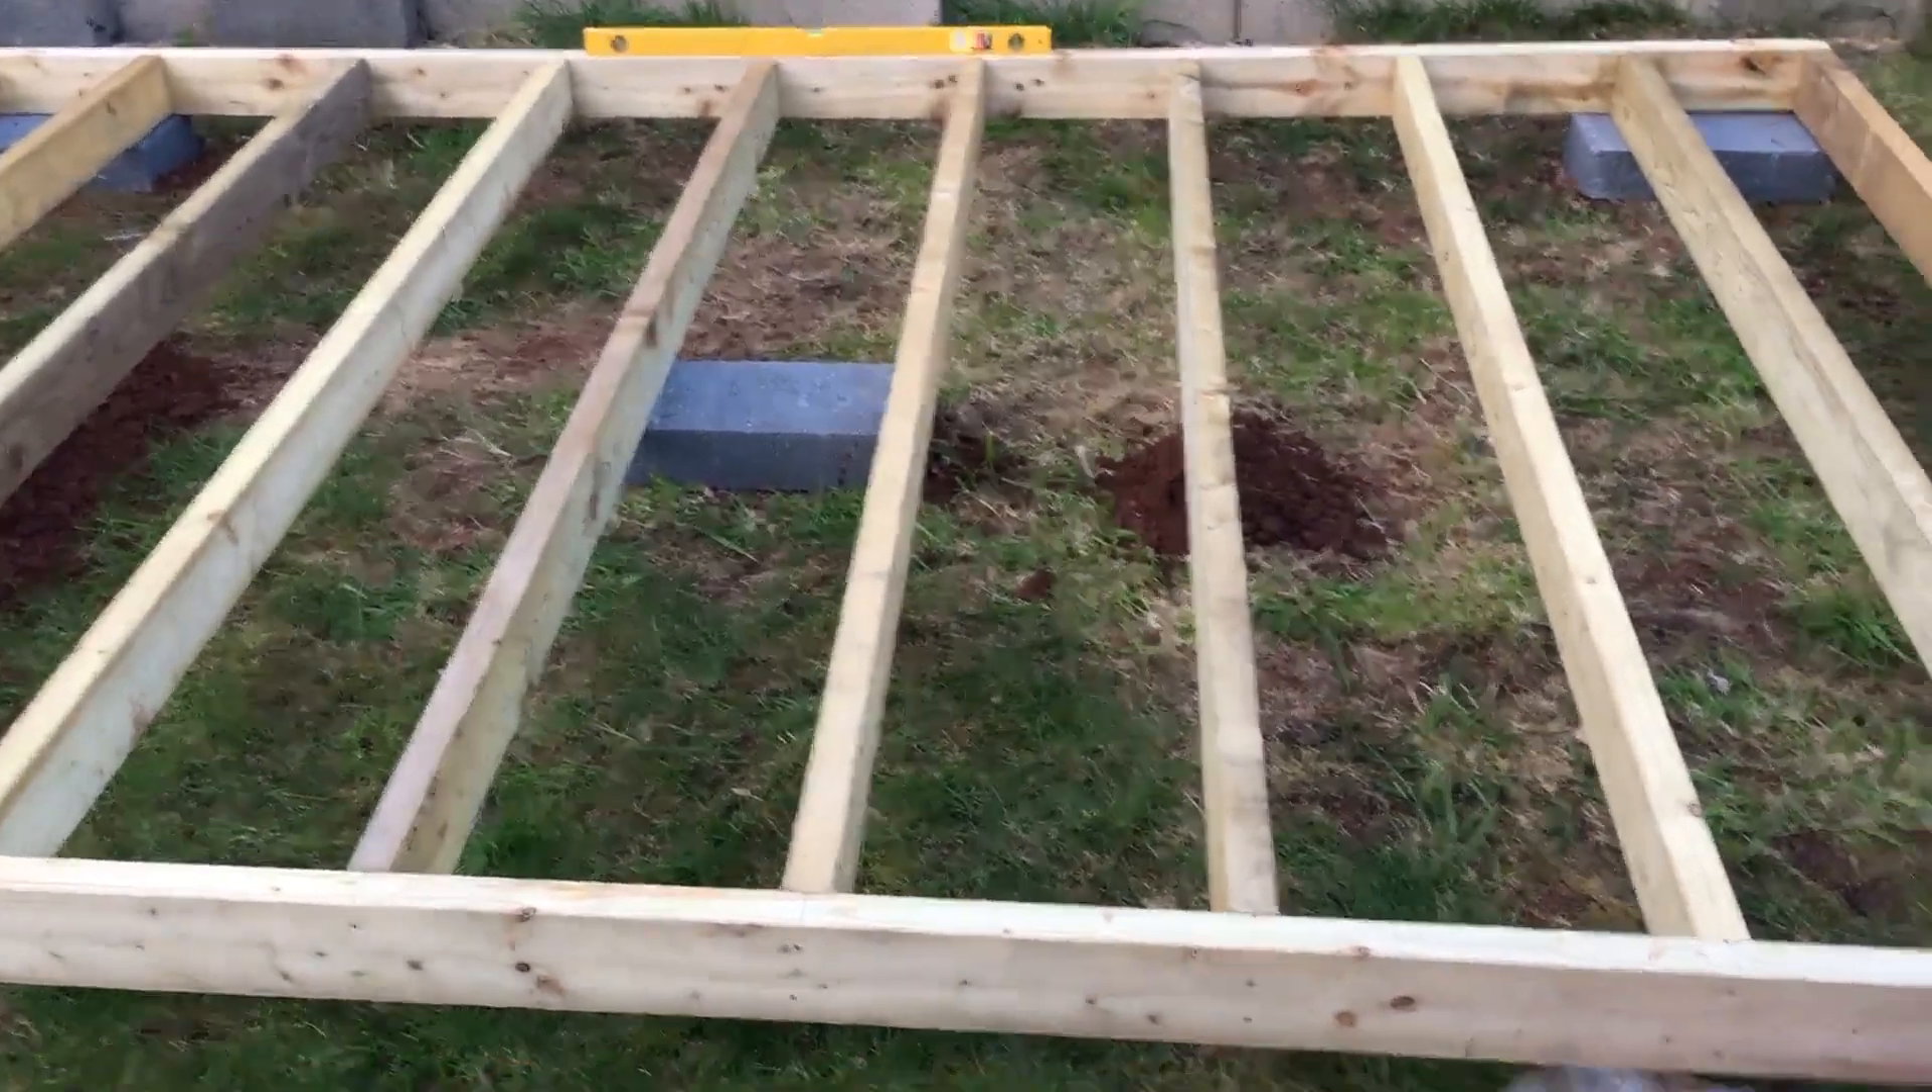Right, I've got all the blocks down and the frames on top of them all.